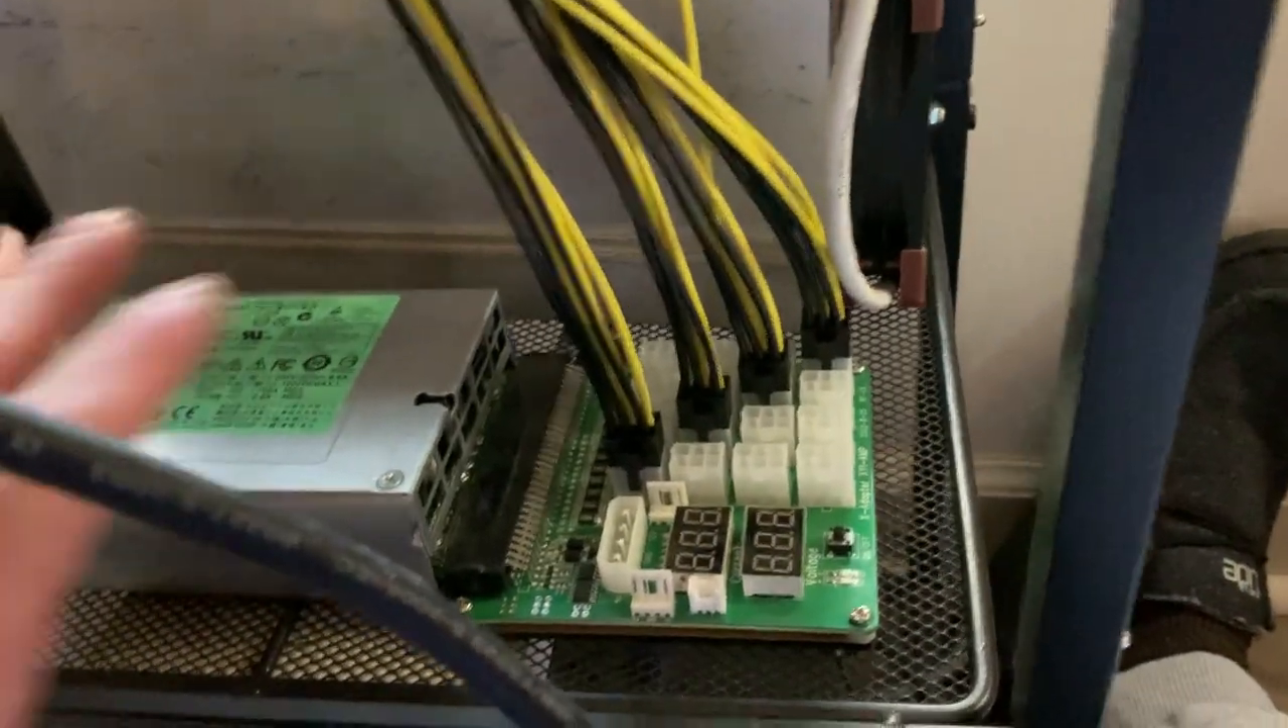So as you can see i got all my pci cables plugged into the breakout board and this is what i was talking about staggering.